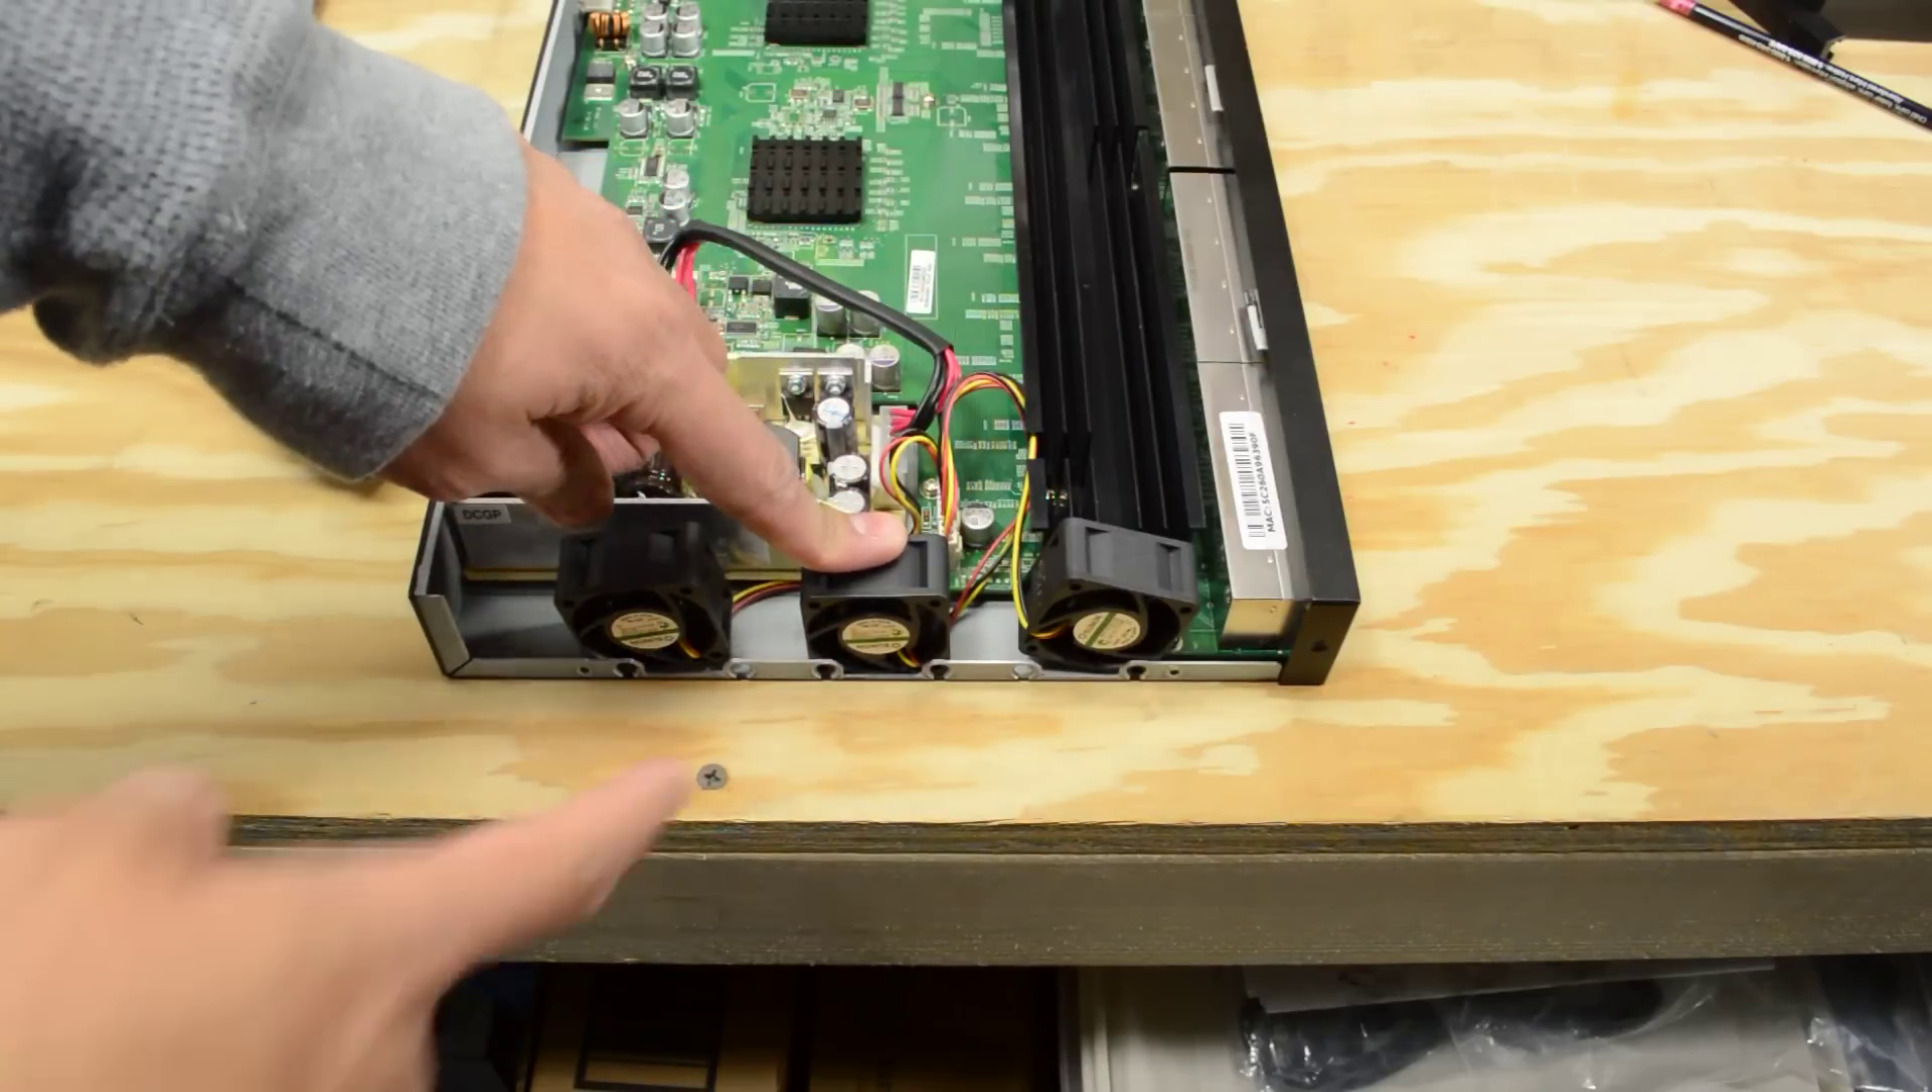All right, I've got the fans in. And they're pointing in the right direction so that airflow is coming out of the case.